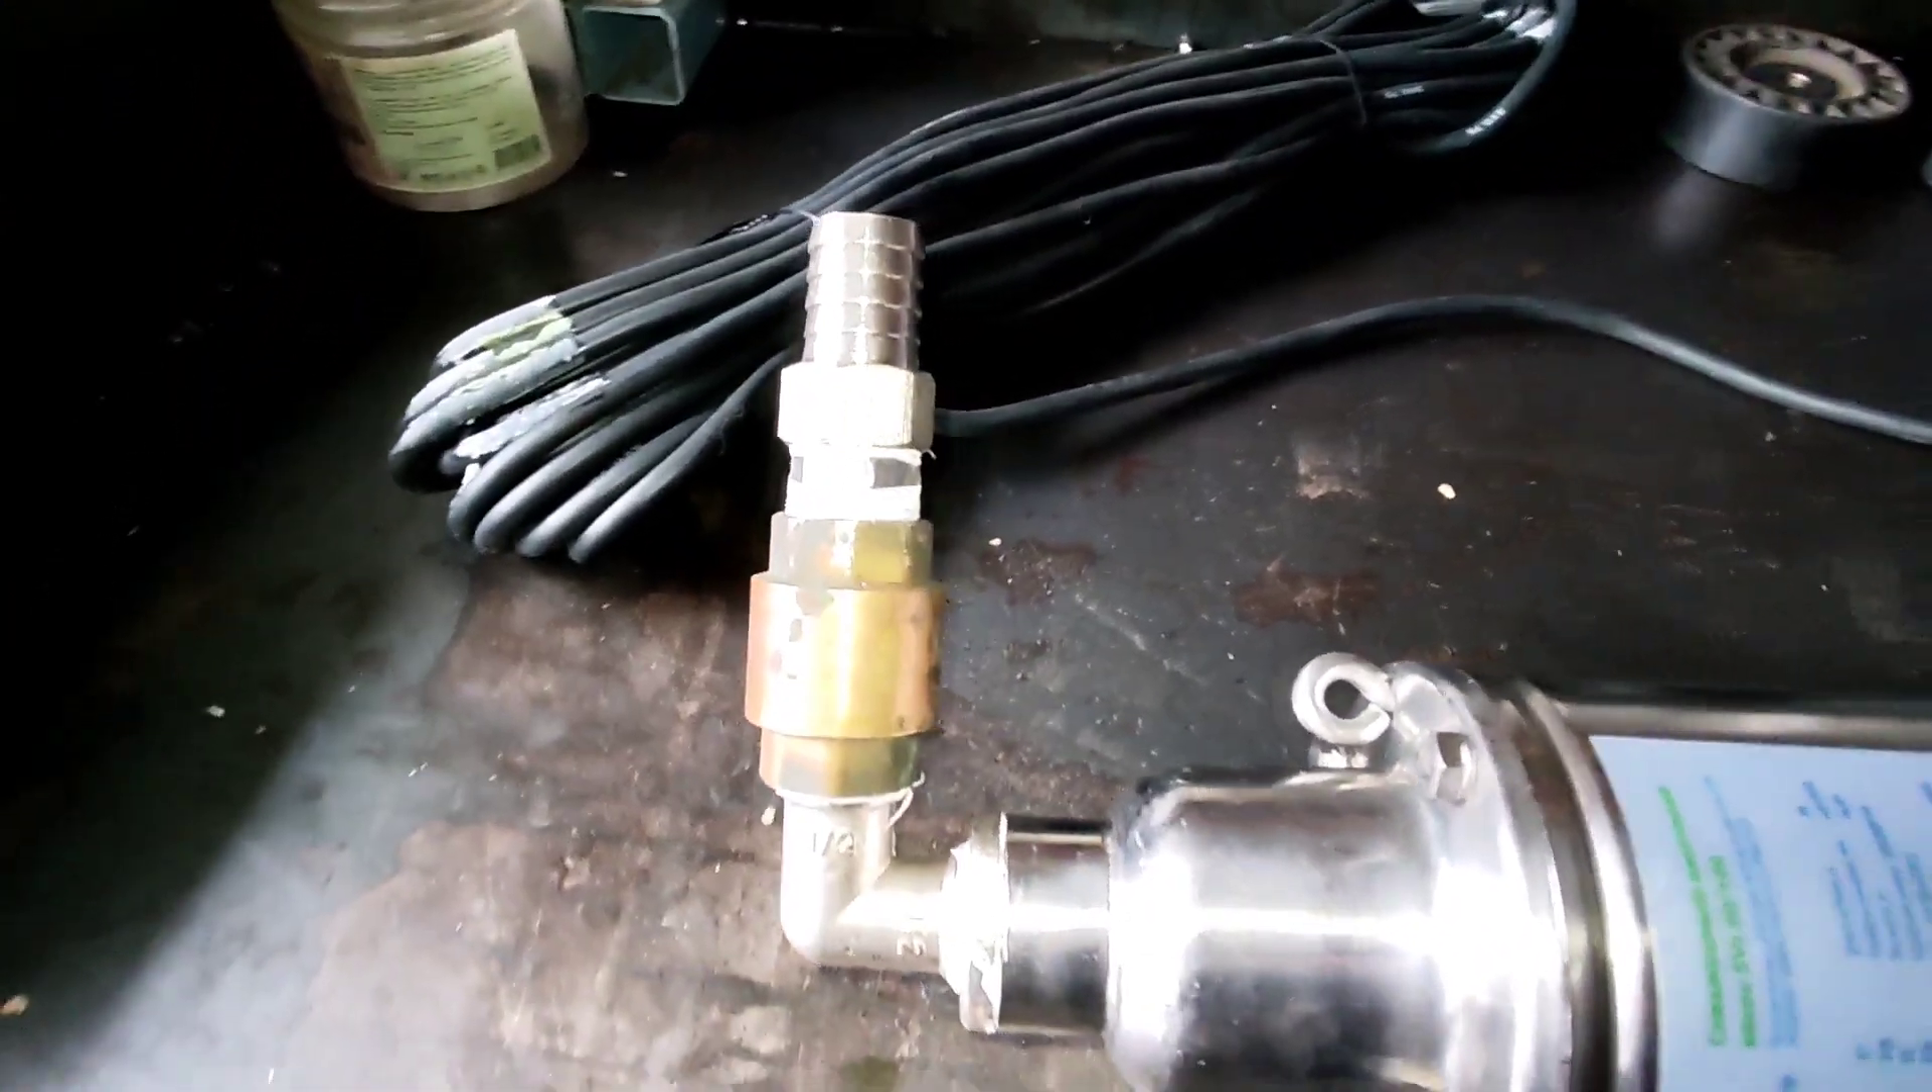Поставил фитинги, вот переход с 32 на 20 уголок, на него сверху клапан, тут еще один фитинг и на него уже поставил фитинг под пластиковую трубу.